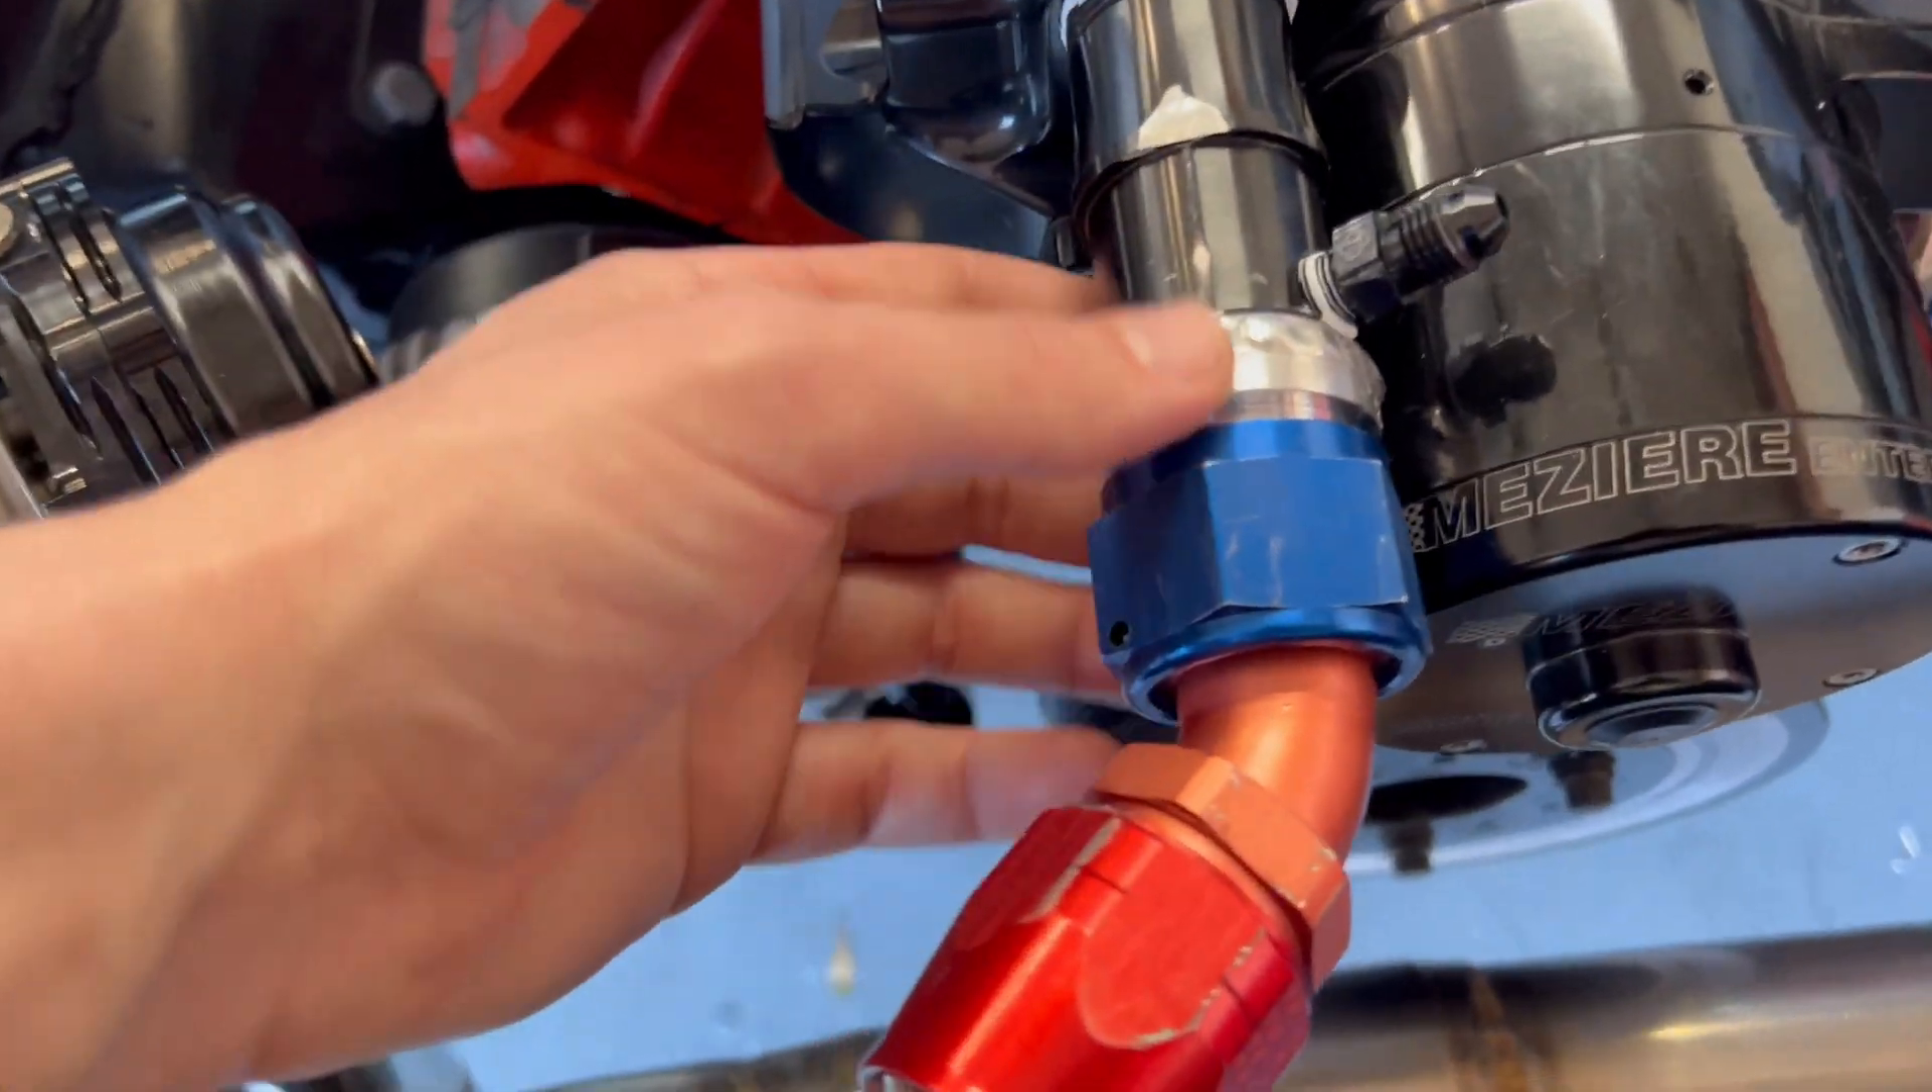So, we got the fitting installed.